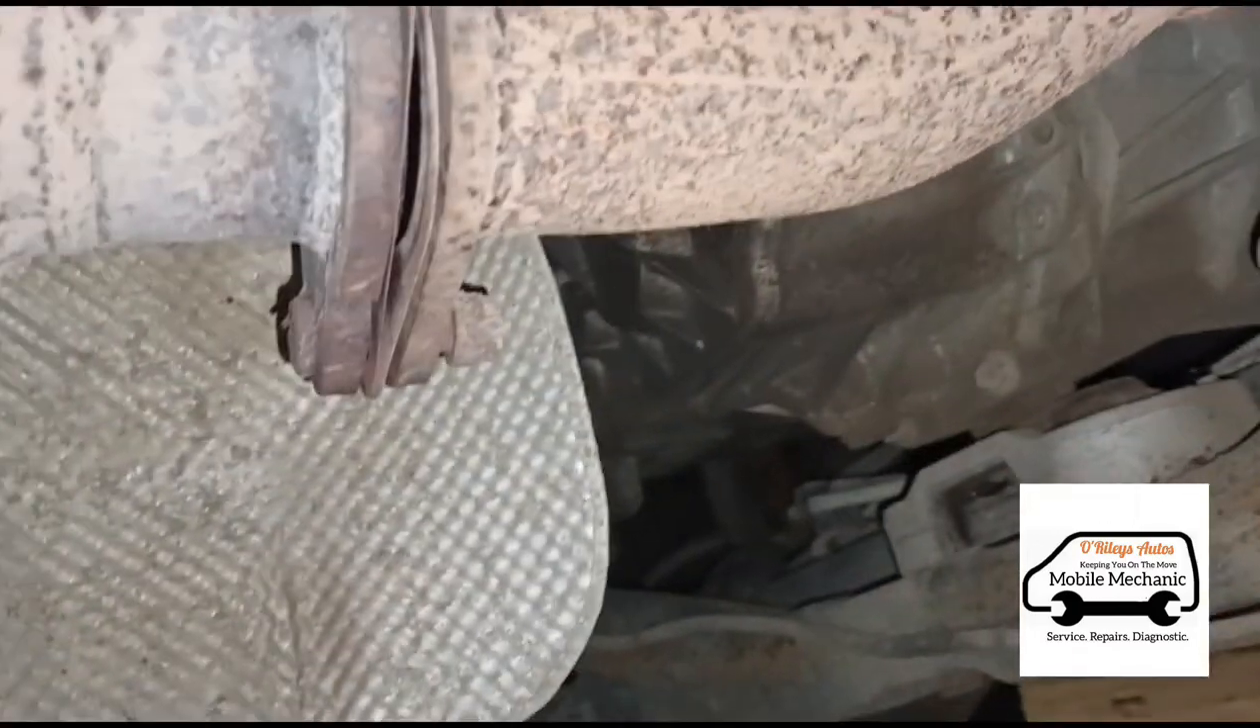Someone else not myself they opened the catalyst here to let the vehicle start because it wouldn't start. So if you notice there look there's a gap there.